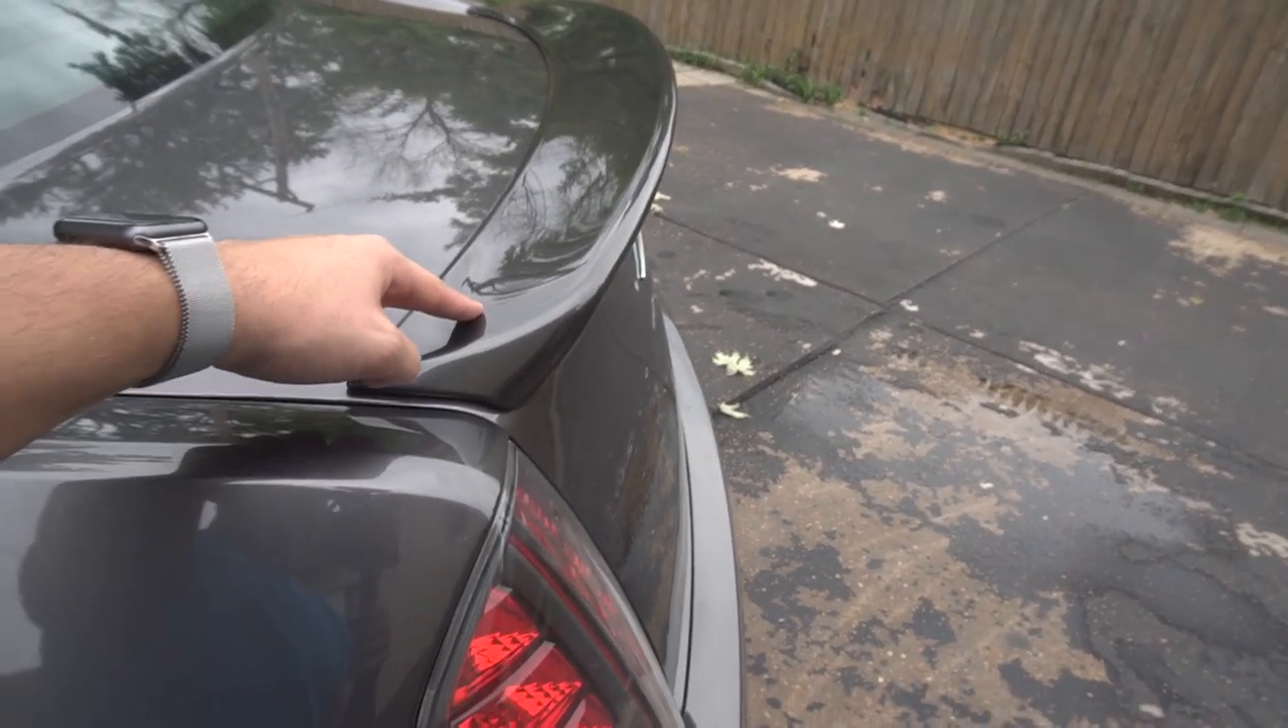All right guys we are done with the trunk lid spoiler.